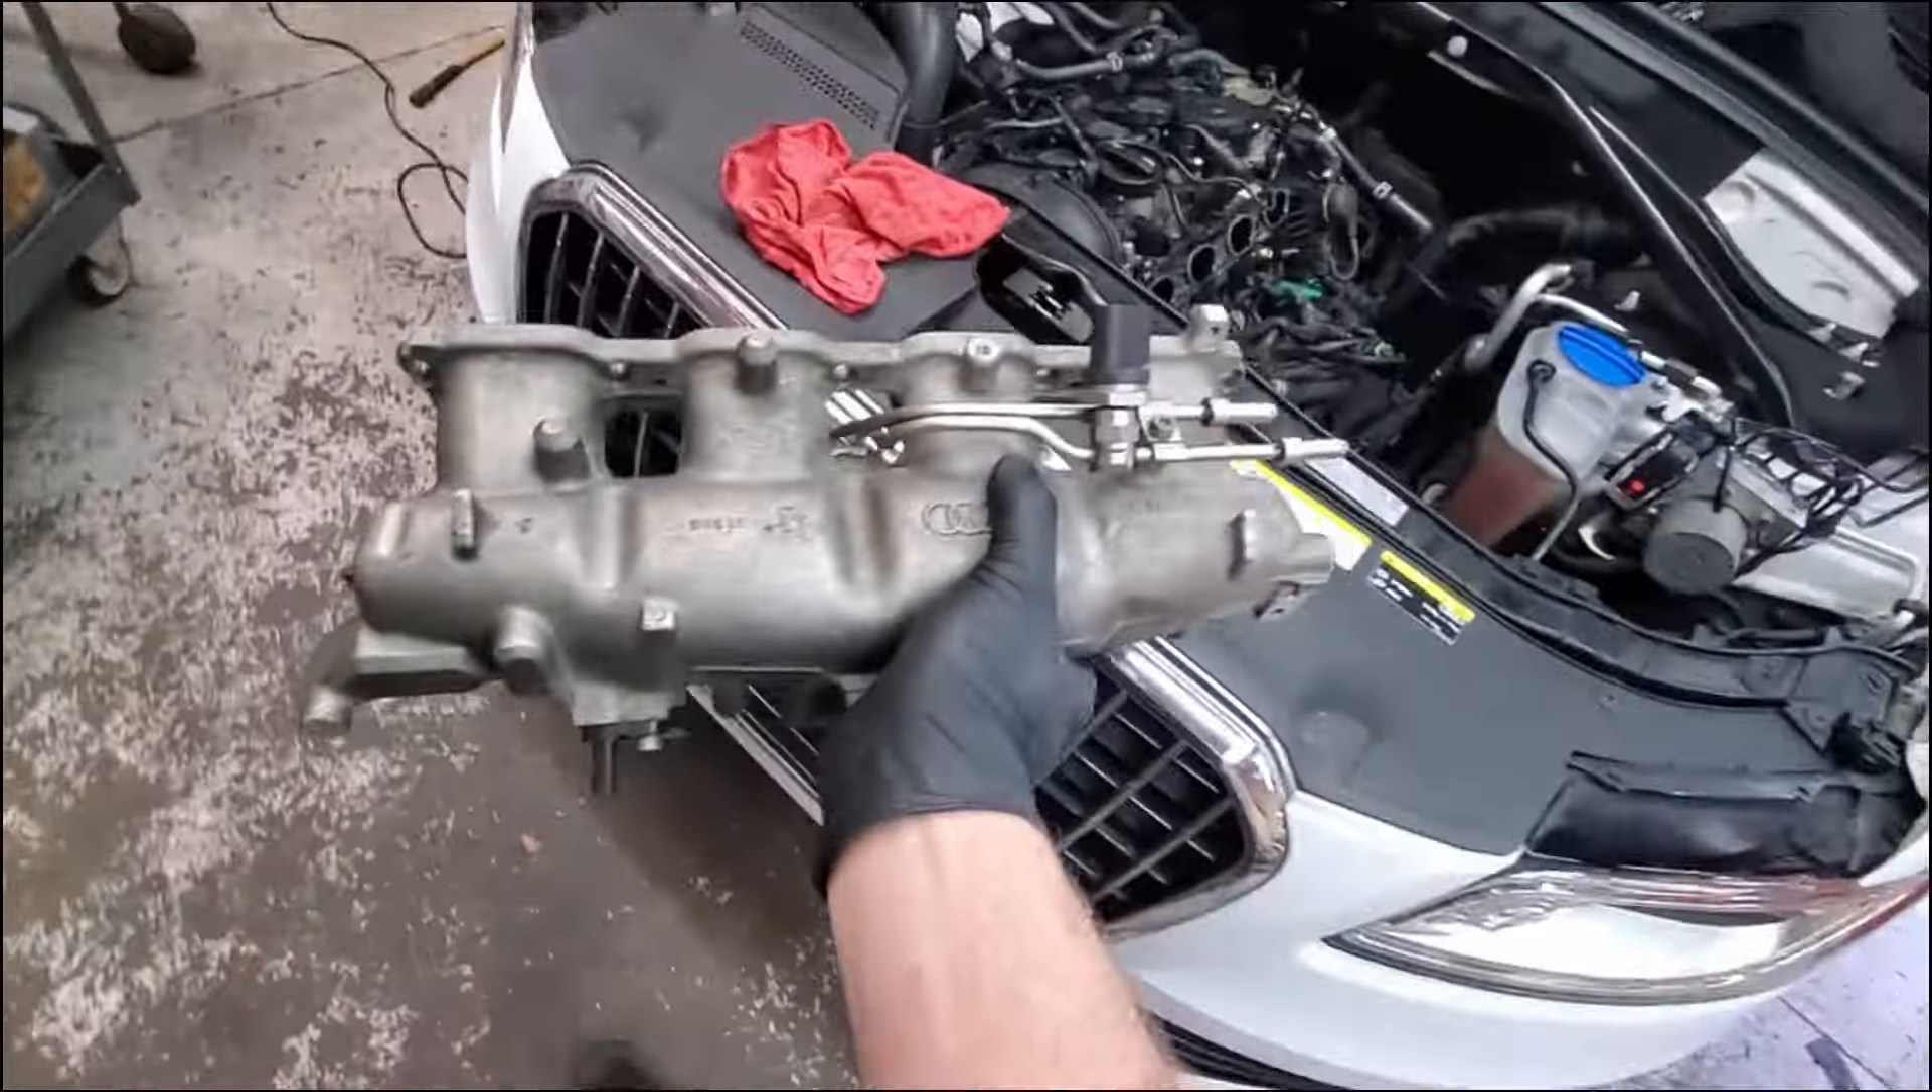Now we have the first part of the intake off.